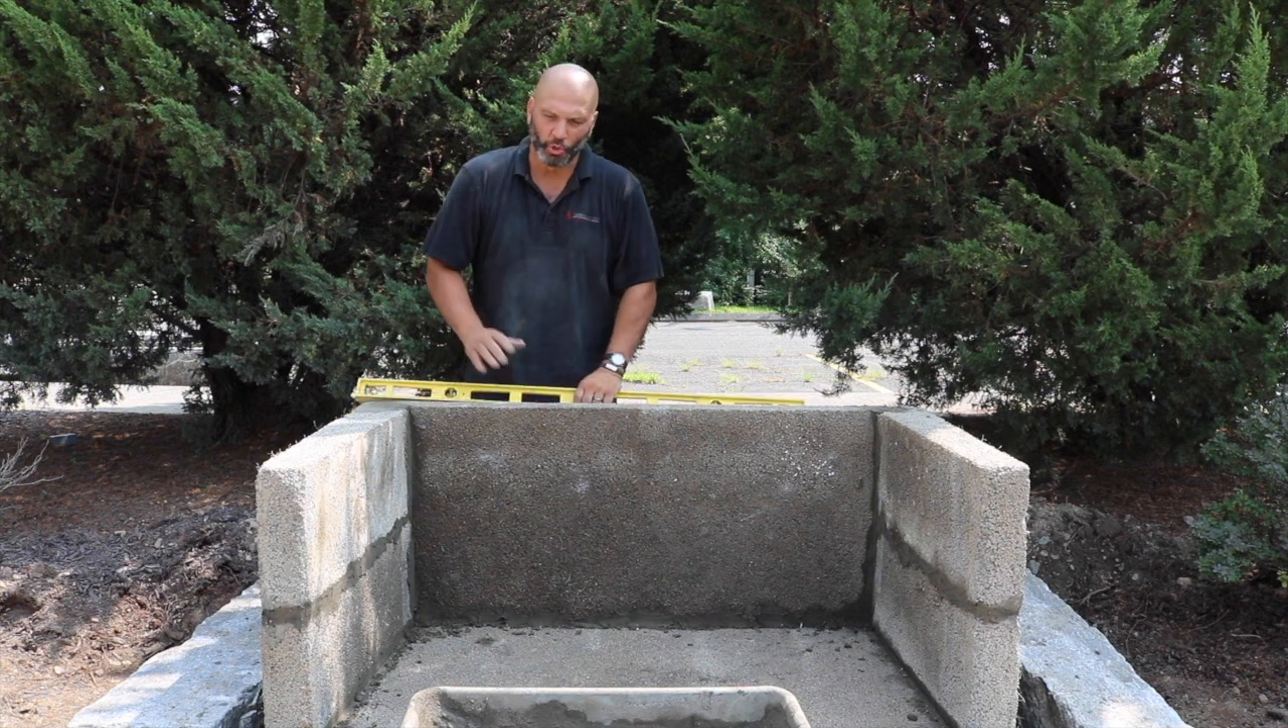At this point in our contractor build, we have our two walls installed and our back plate.